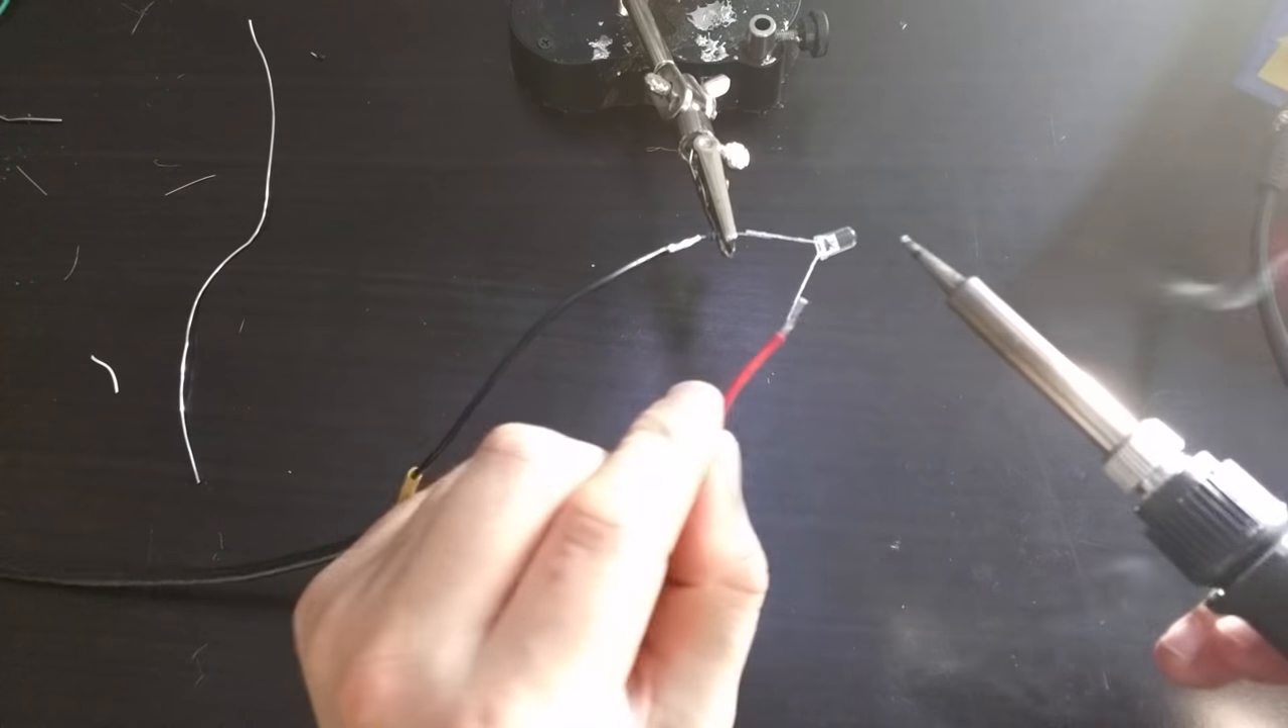And the only thing that's left now is to join the positive wire coming from the USB cable to the positive side of the LED.